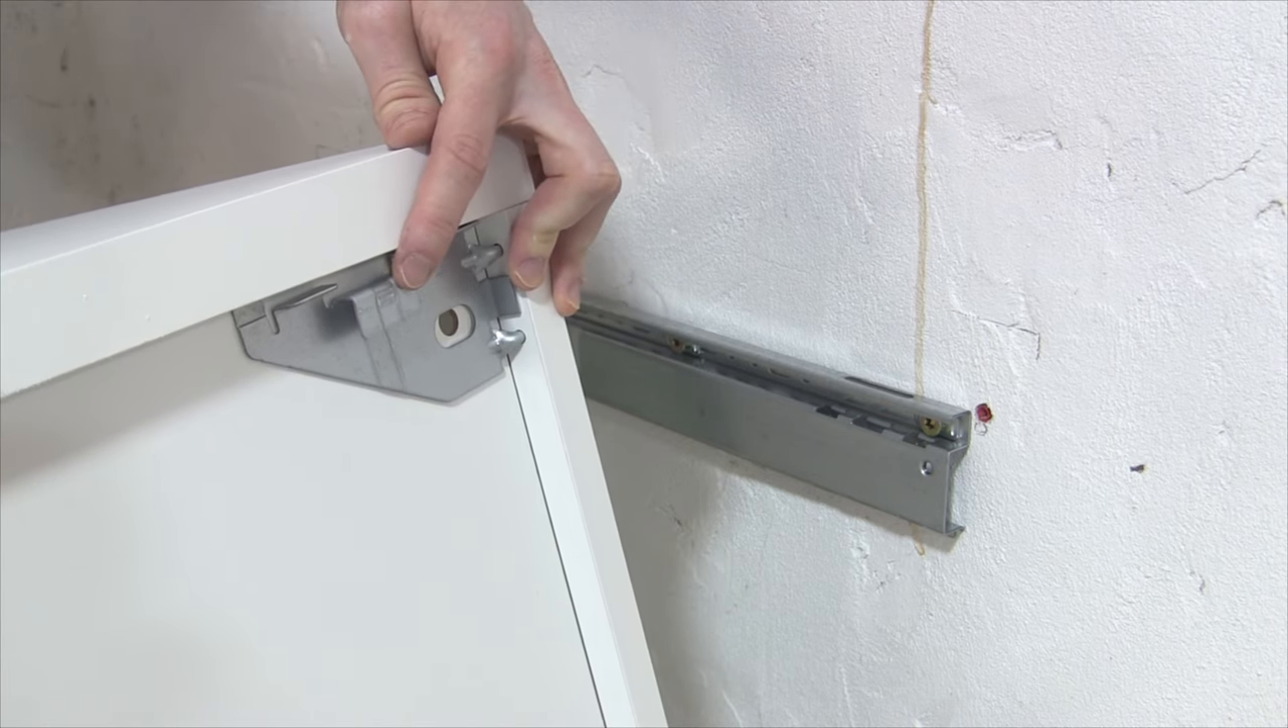Die Wandschiene sitzt und jetzt können wir unseren Schrank auch schon mal richtig einhängen.